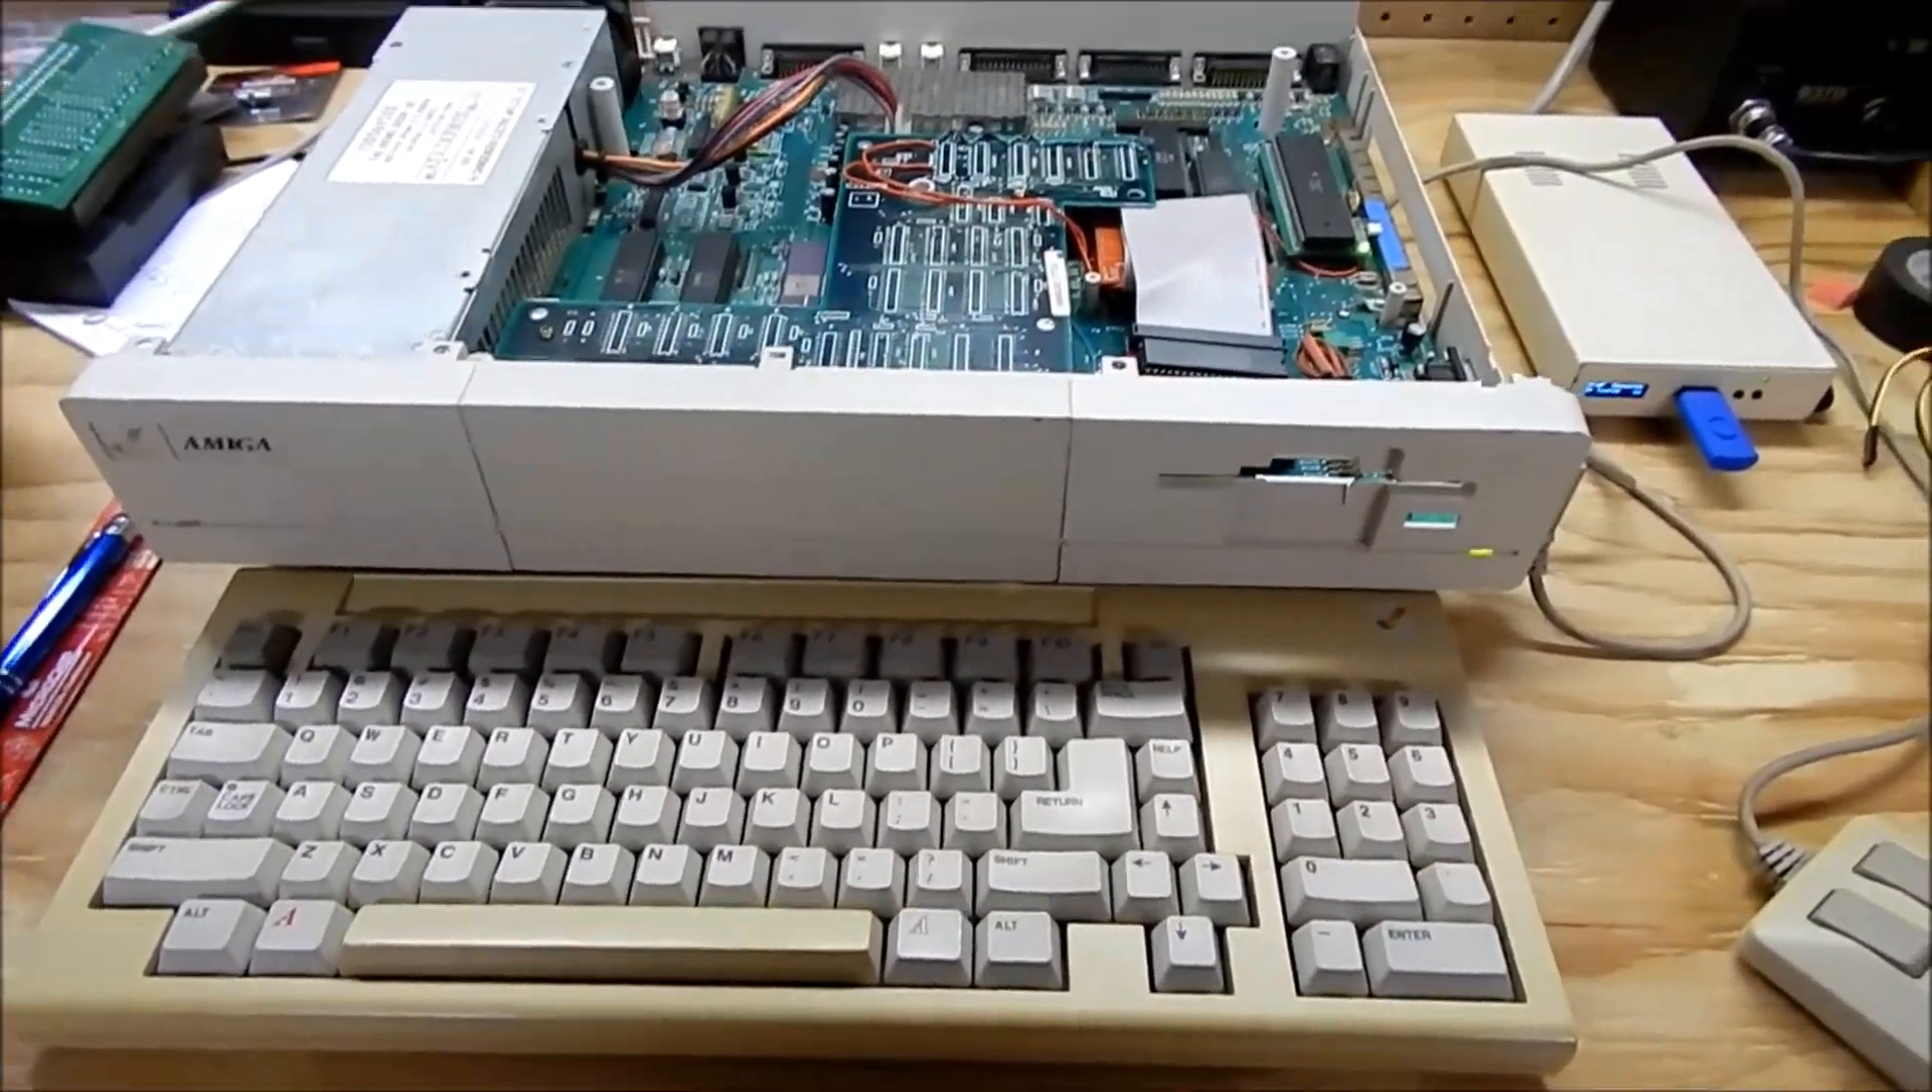Okay I've got the 1000 semi reassembled and I just pop the jumper on there to keep it in default zero mode all the time and I've got it testing and so far everything seems to be working good.